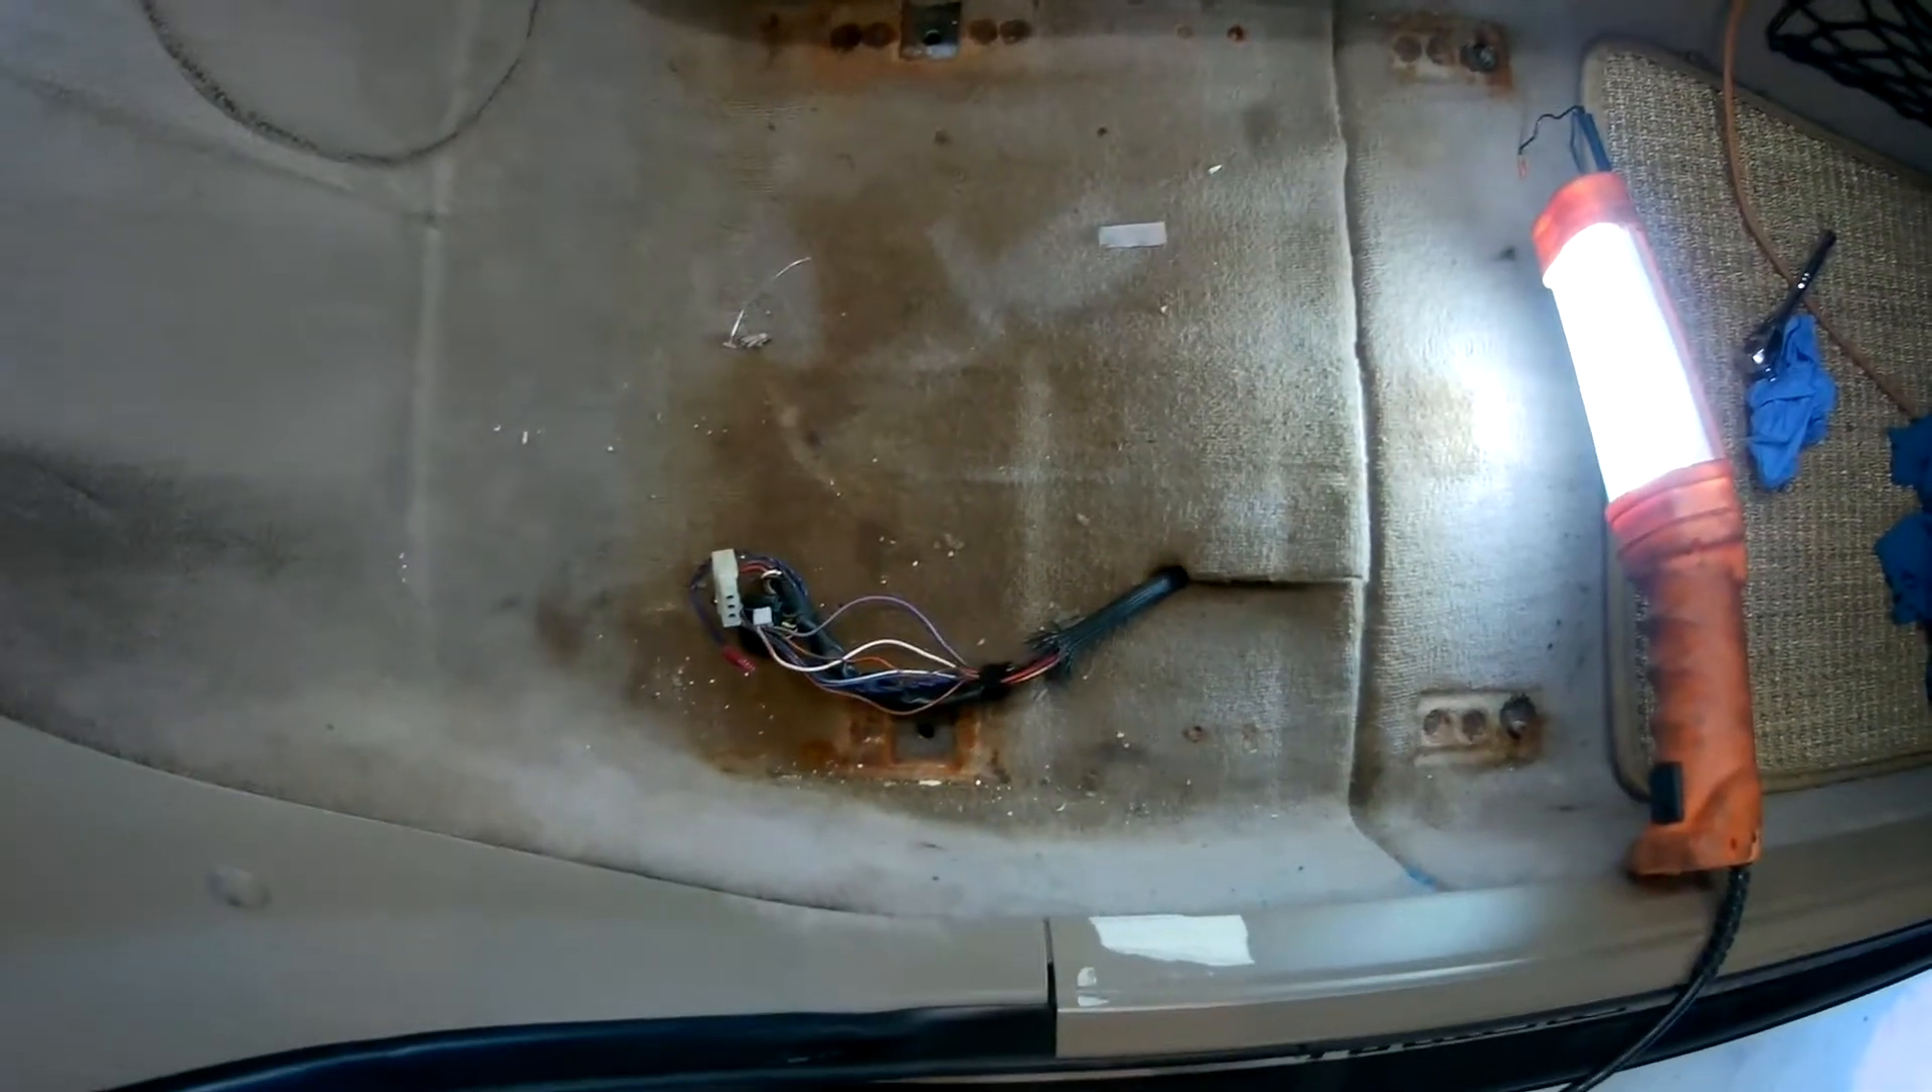Okay, so I've removed the seat.